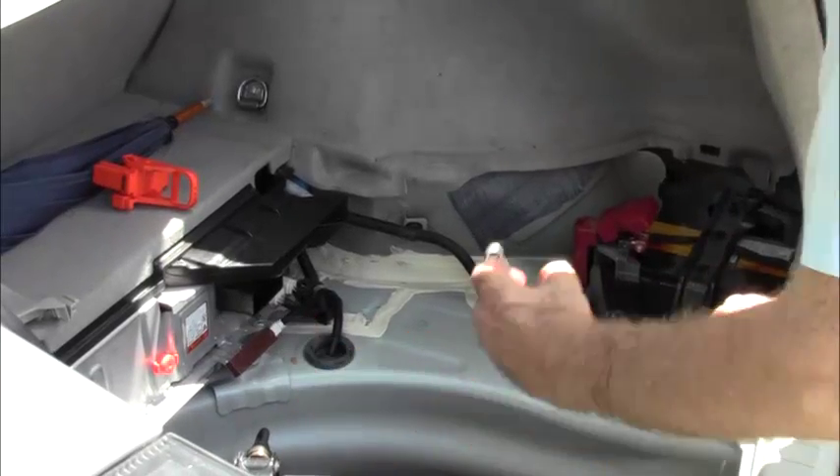We're not ready for the road yet, because we haven't put our car back together yet.